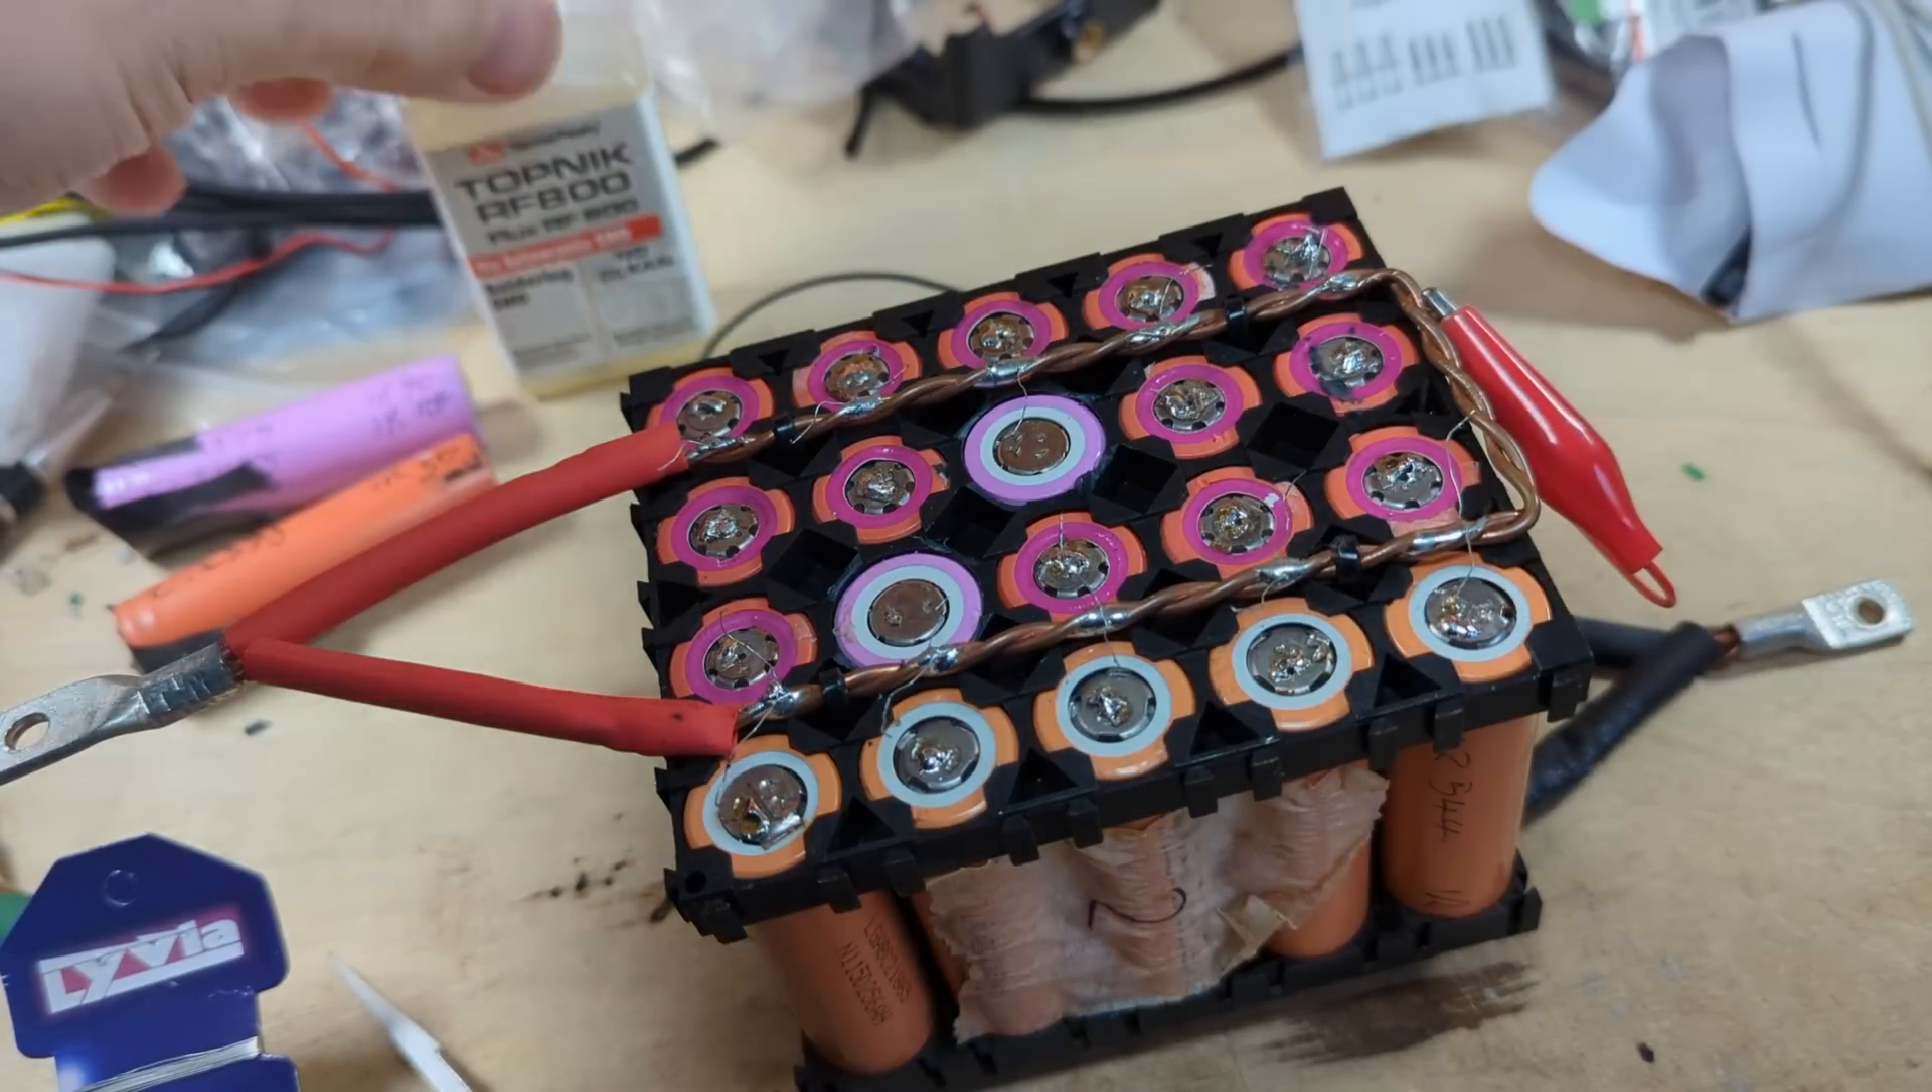I've got my cells in place.